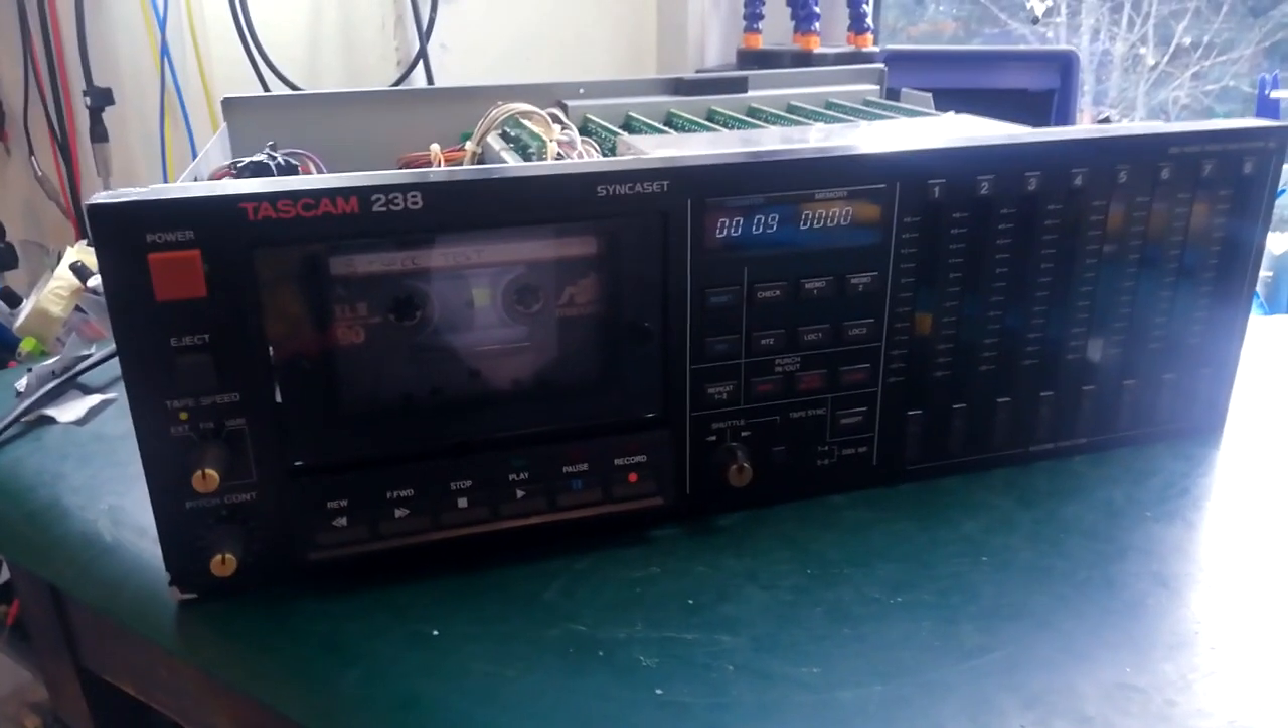I've reassembled the unit well more or less i've still got the case to put back on the top.